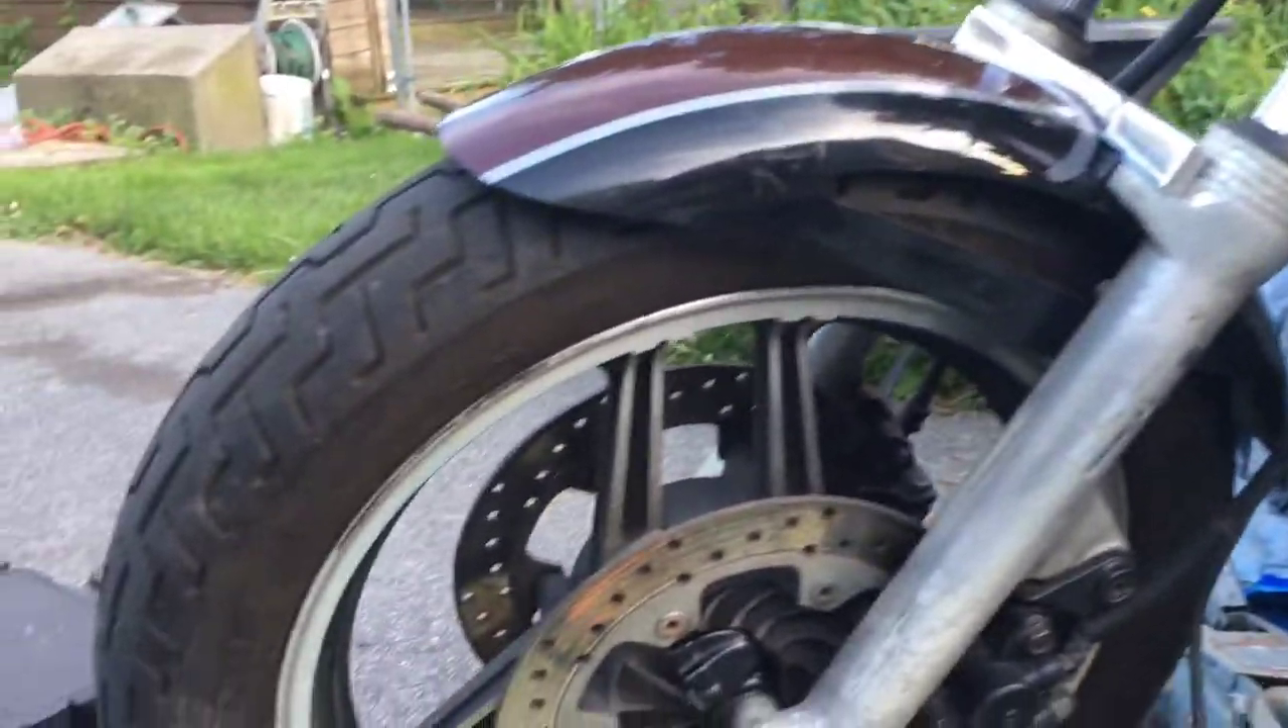Front wheels back in place.